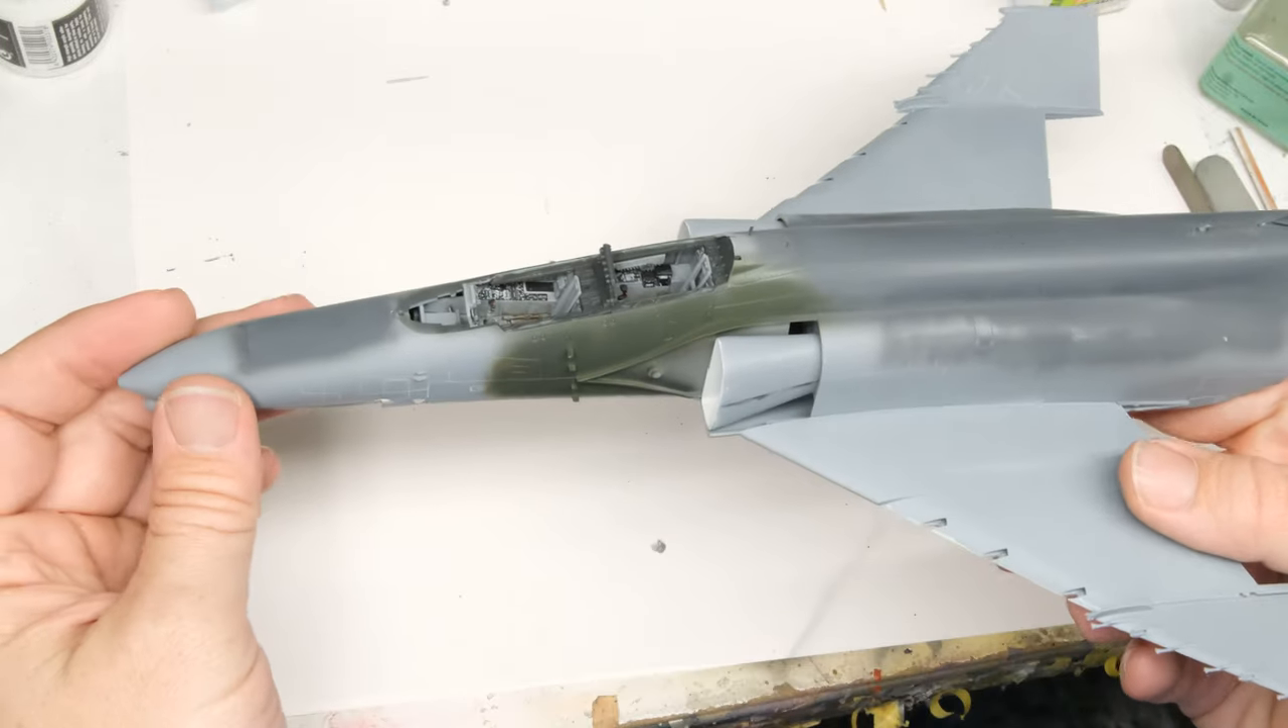I've got the wings together and on.